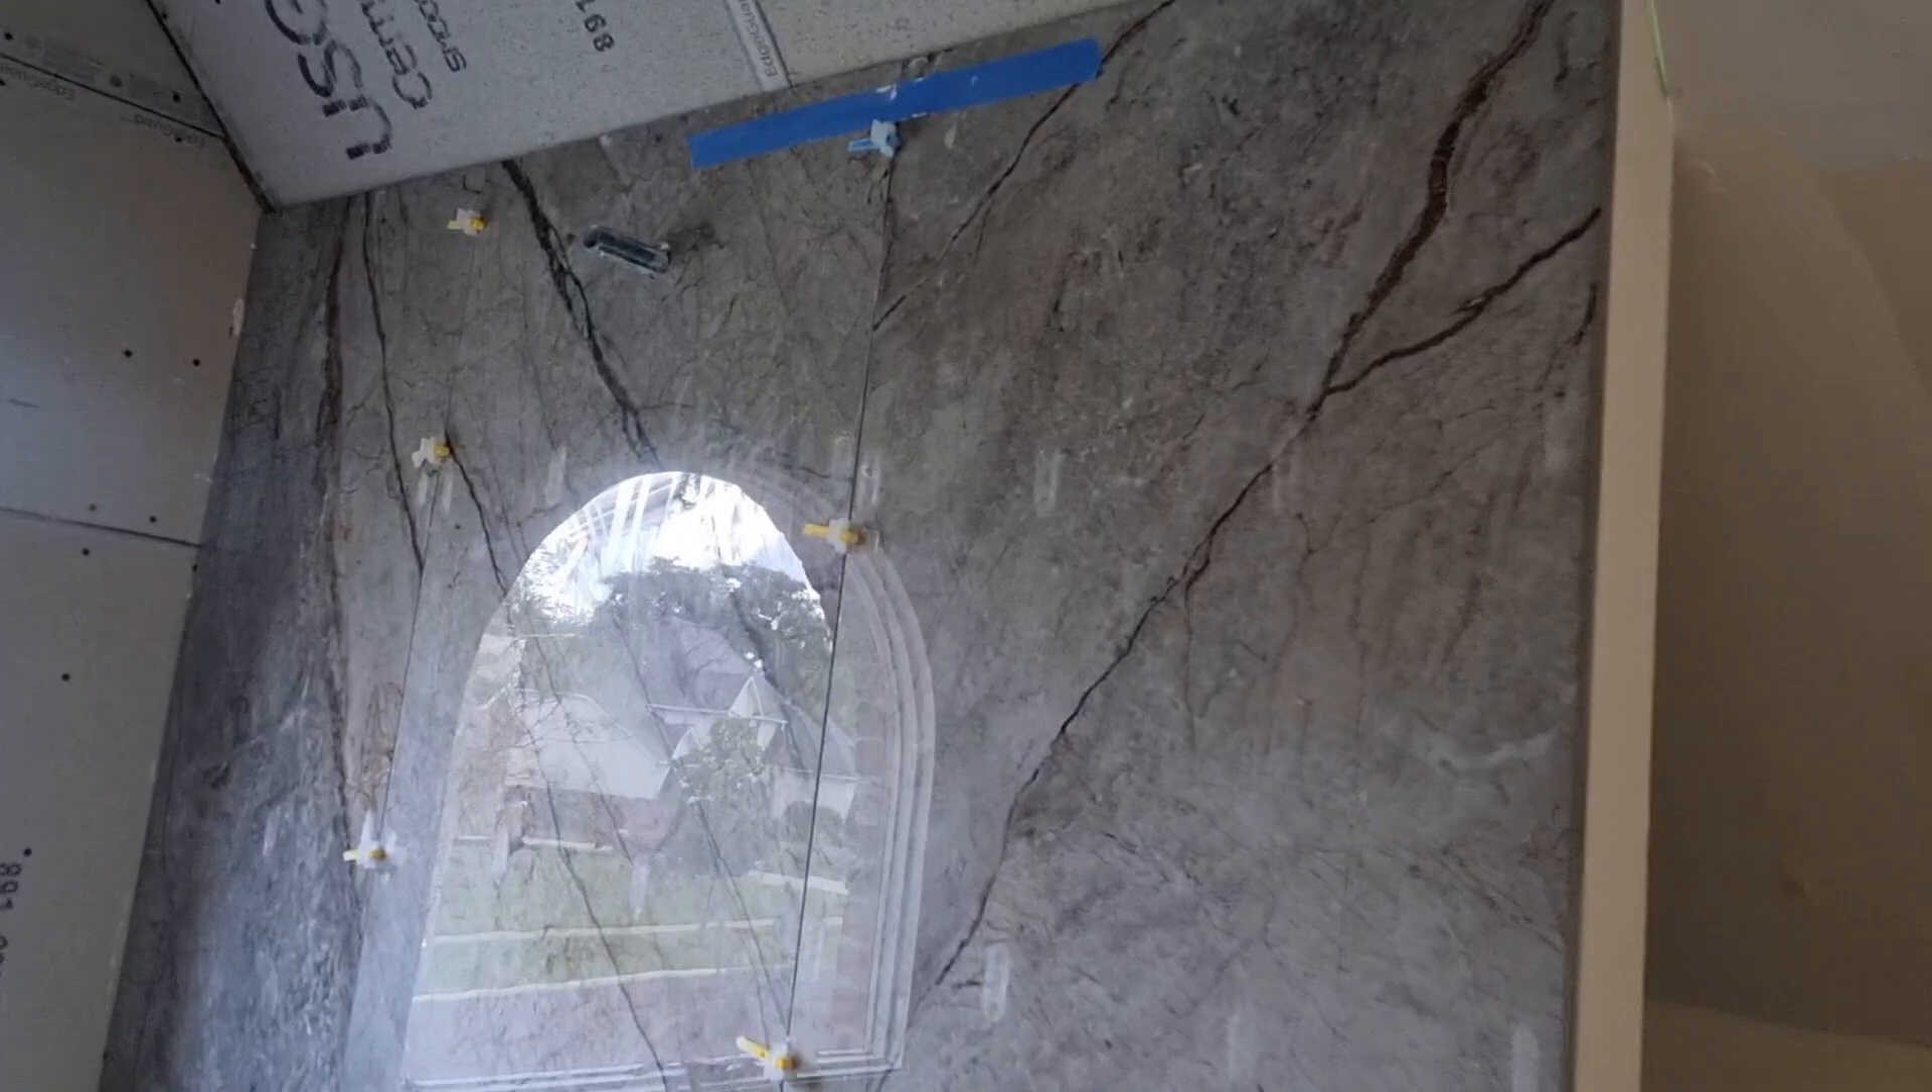Tutaj mamy przyklejone już kilka płytek.